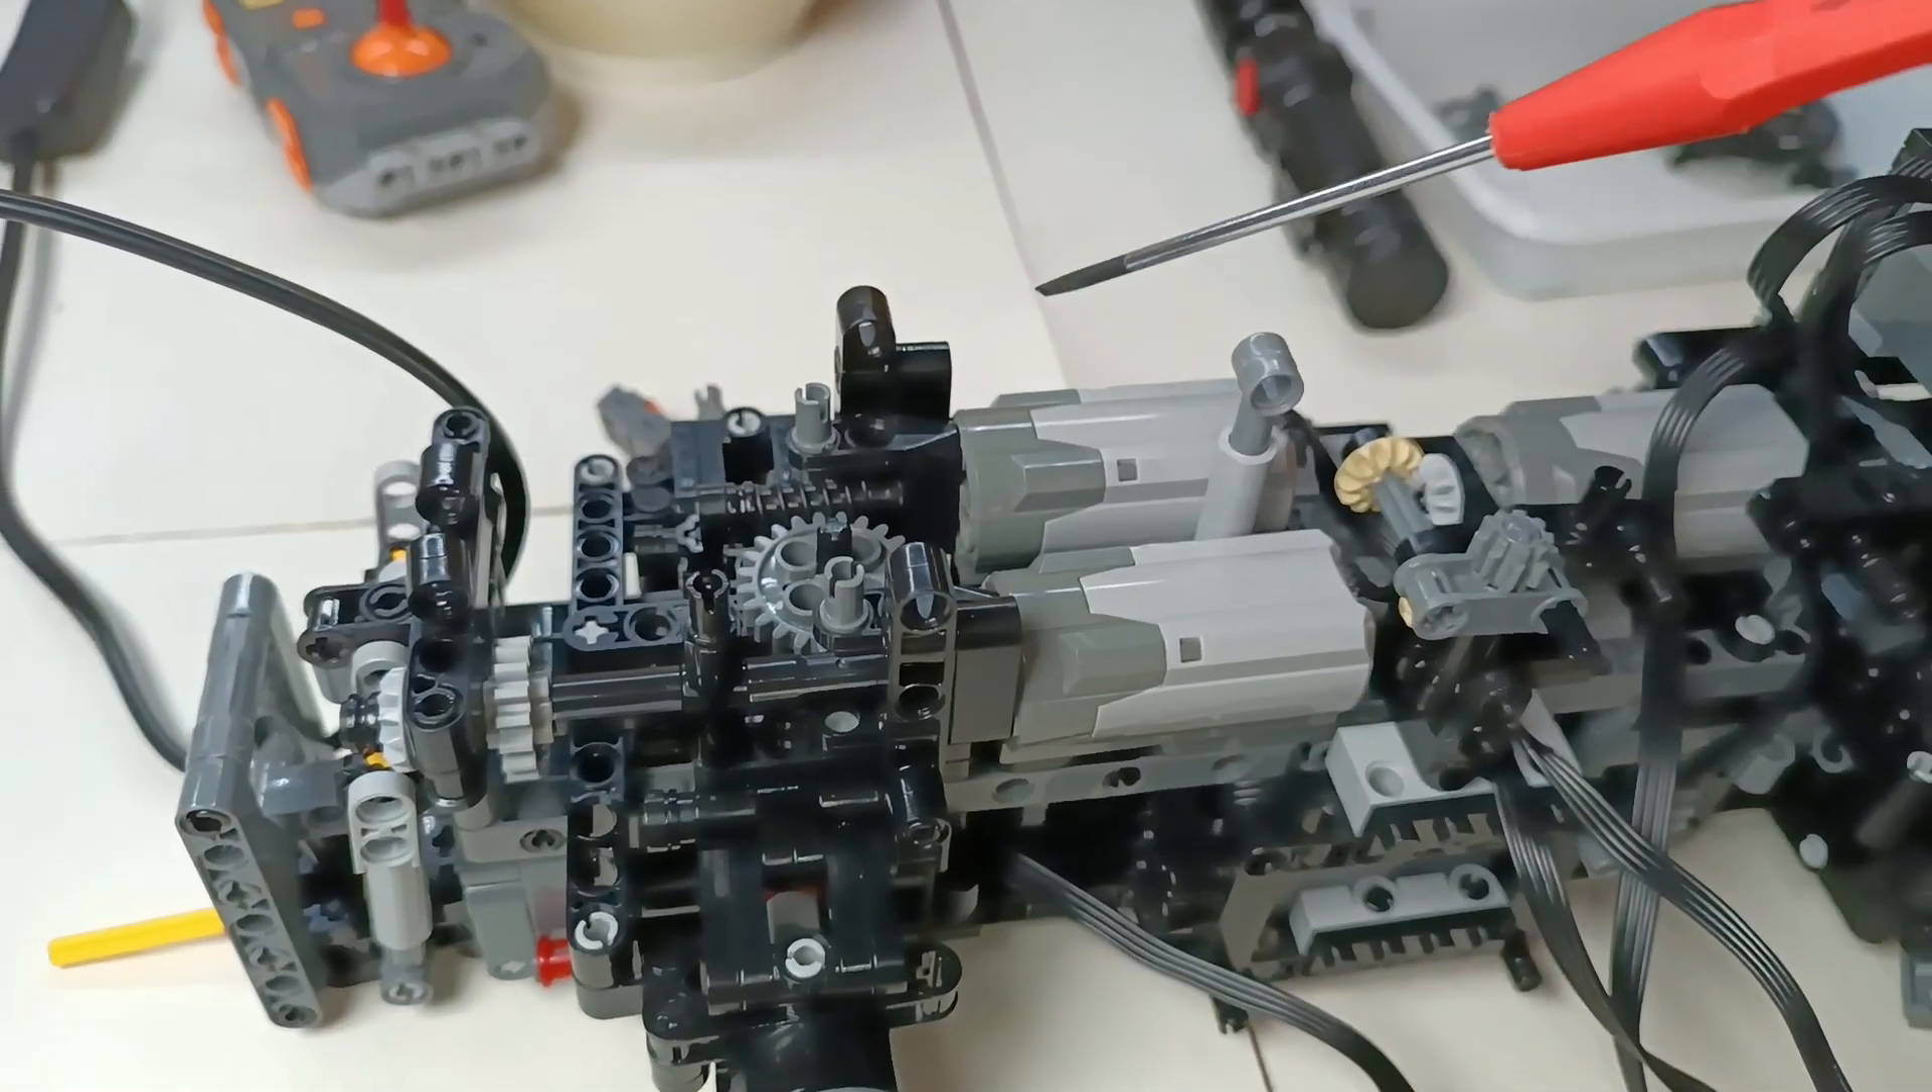Wir haben diese beiden zwei Motoren hier eingebaut.